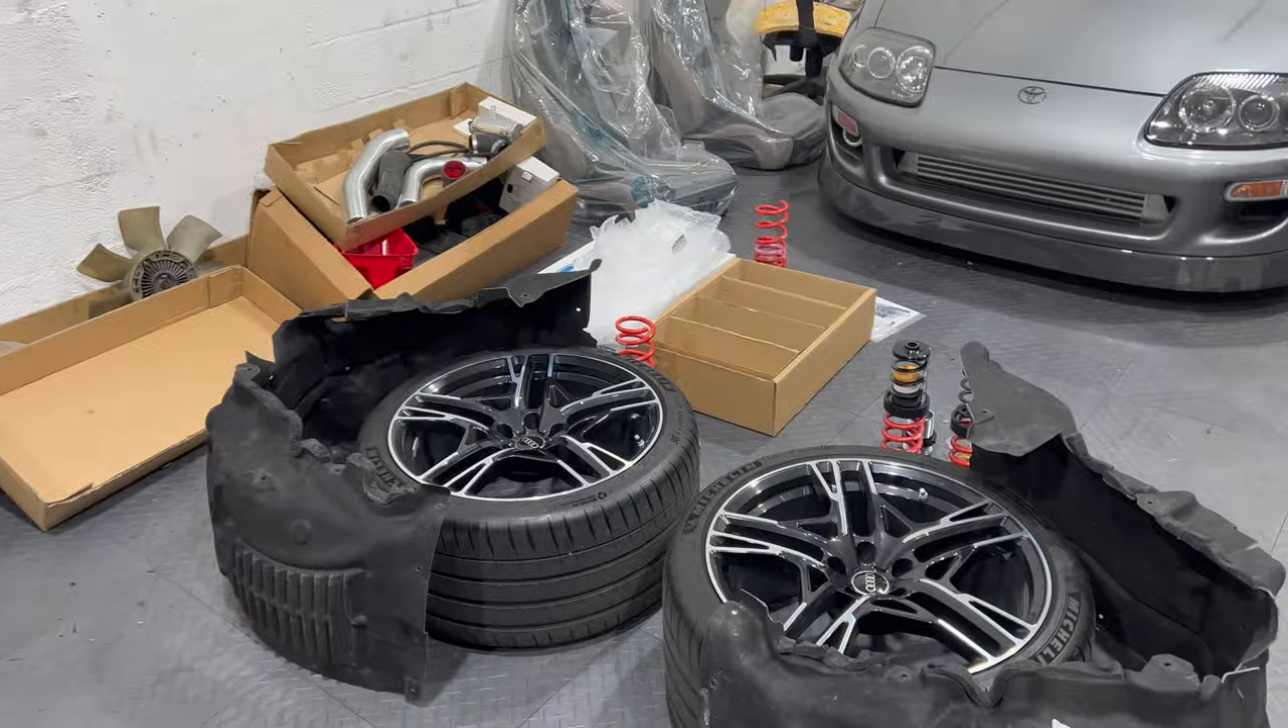As you can see we got the fender liners off.